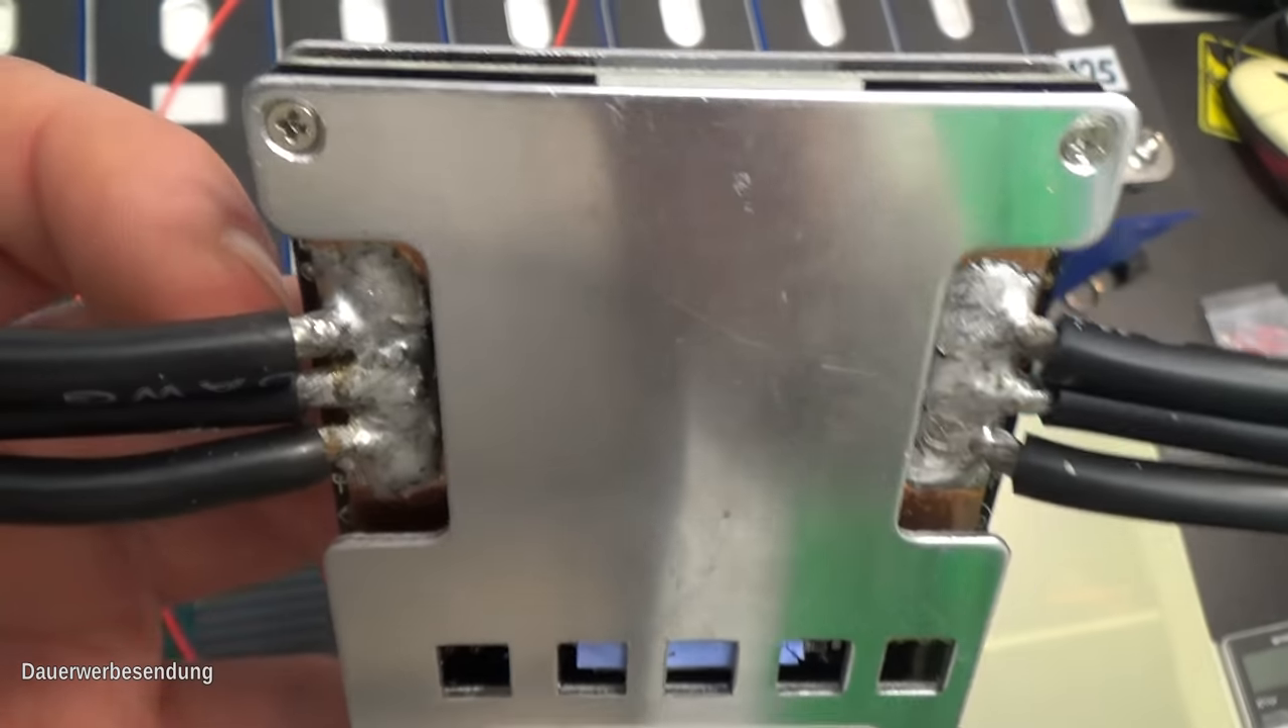Für Ein - und Ausgang, ich habe jeweils 3 Litzen von 8 mm² angeschlossen.